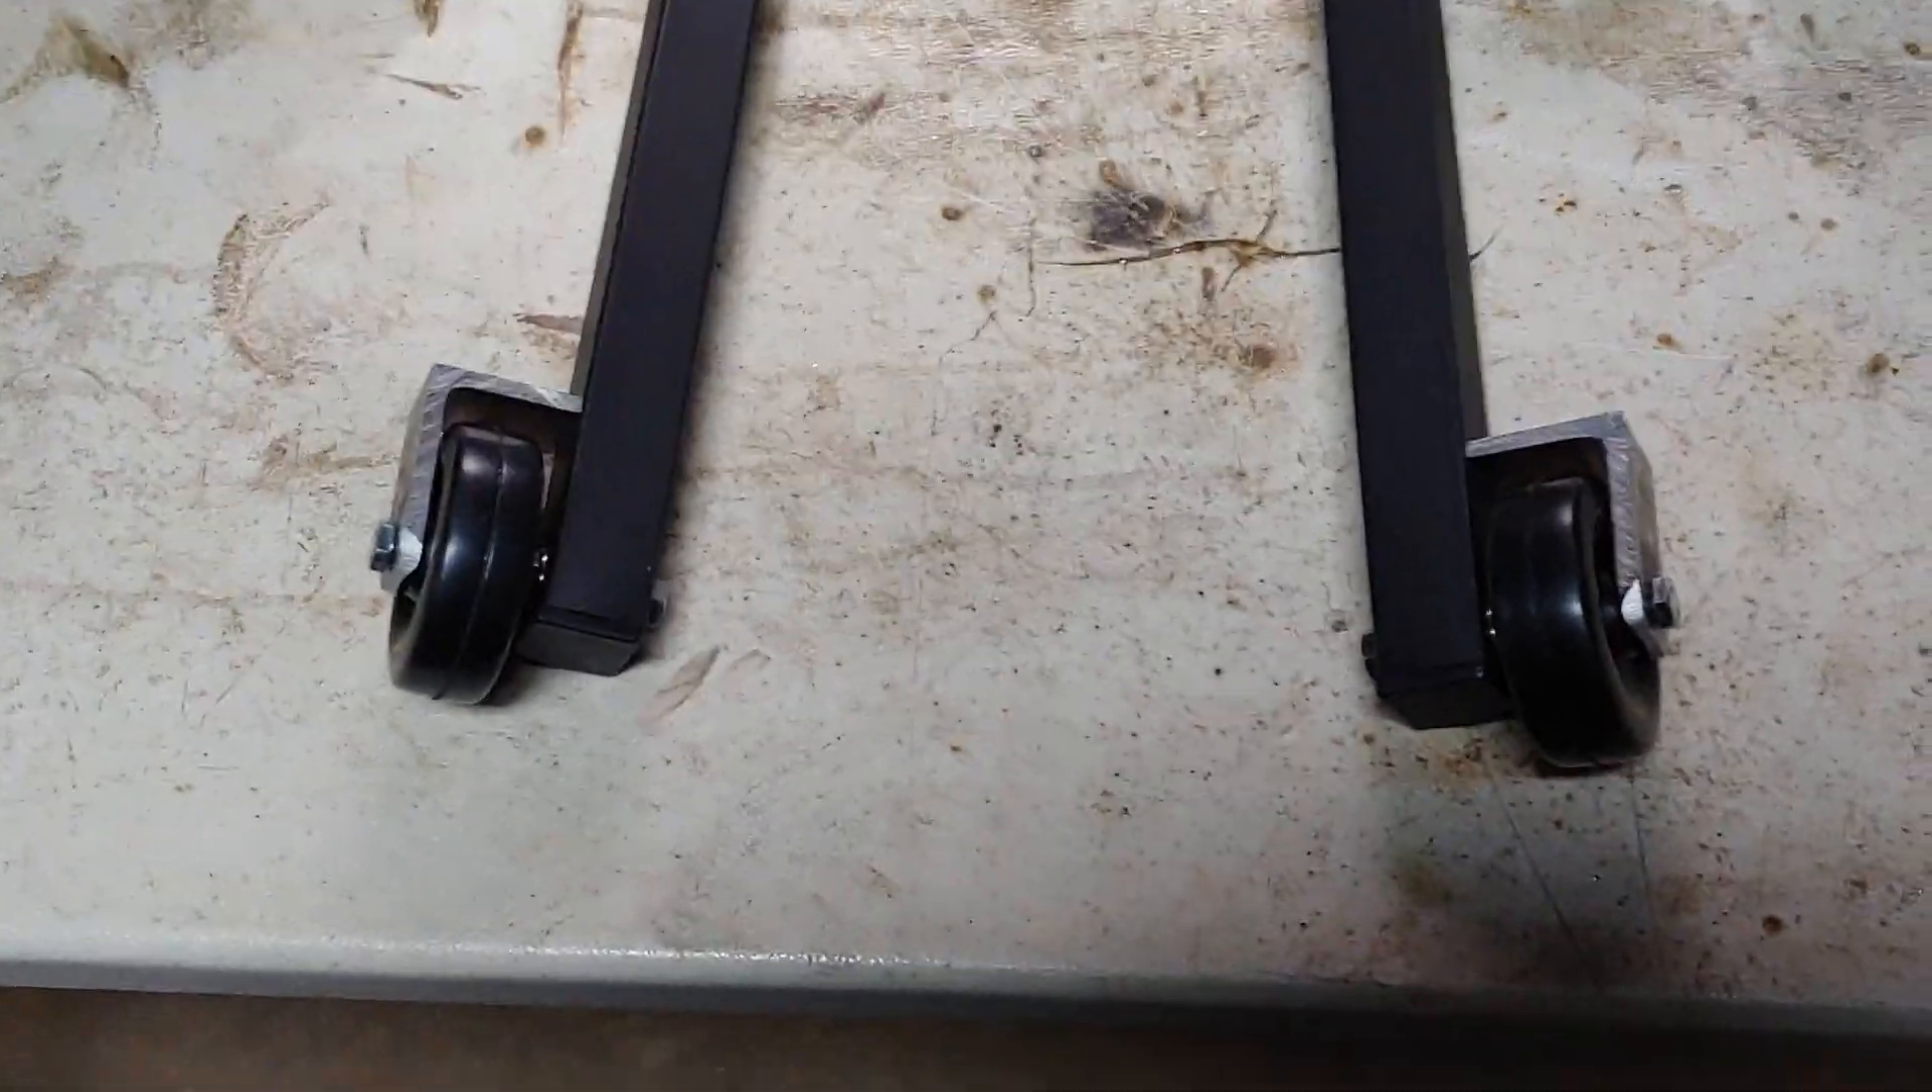Okay, you can see I have my wheel kit mounted.